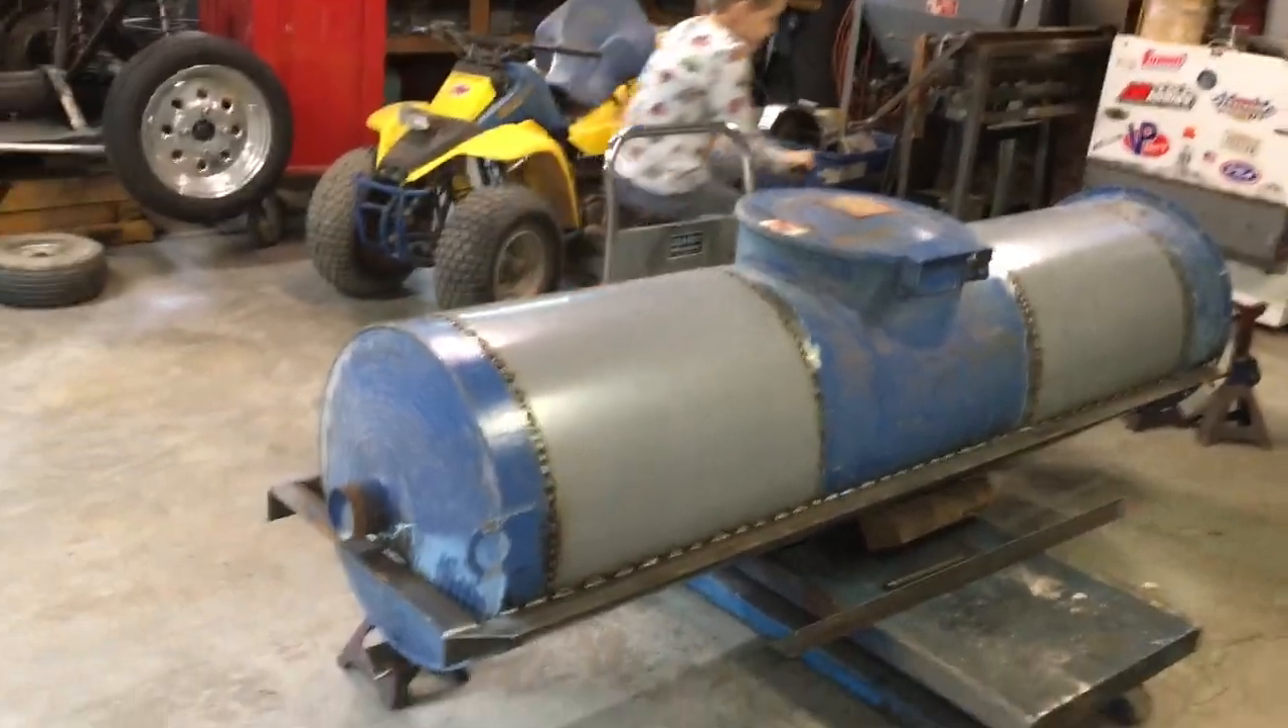We got the main body welded together and I added some framework.